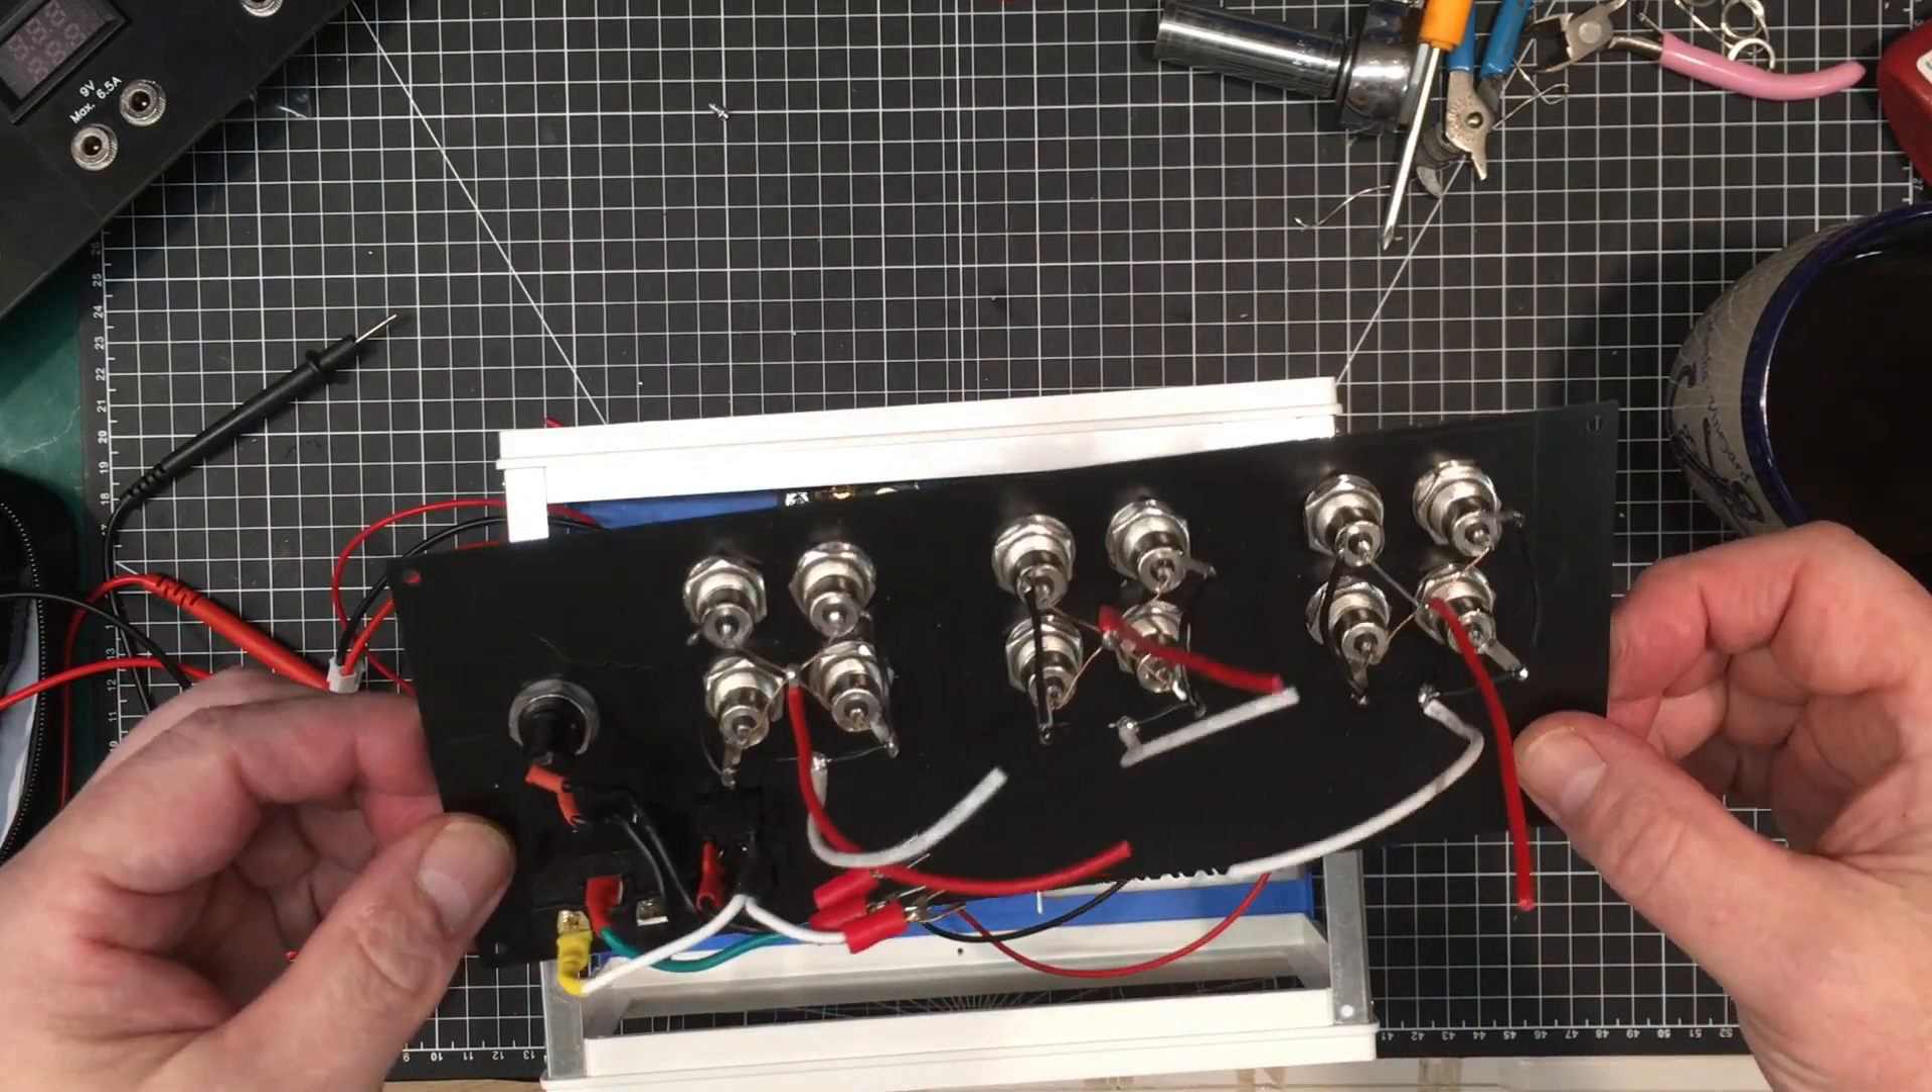I've got that back panel it's all done up.